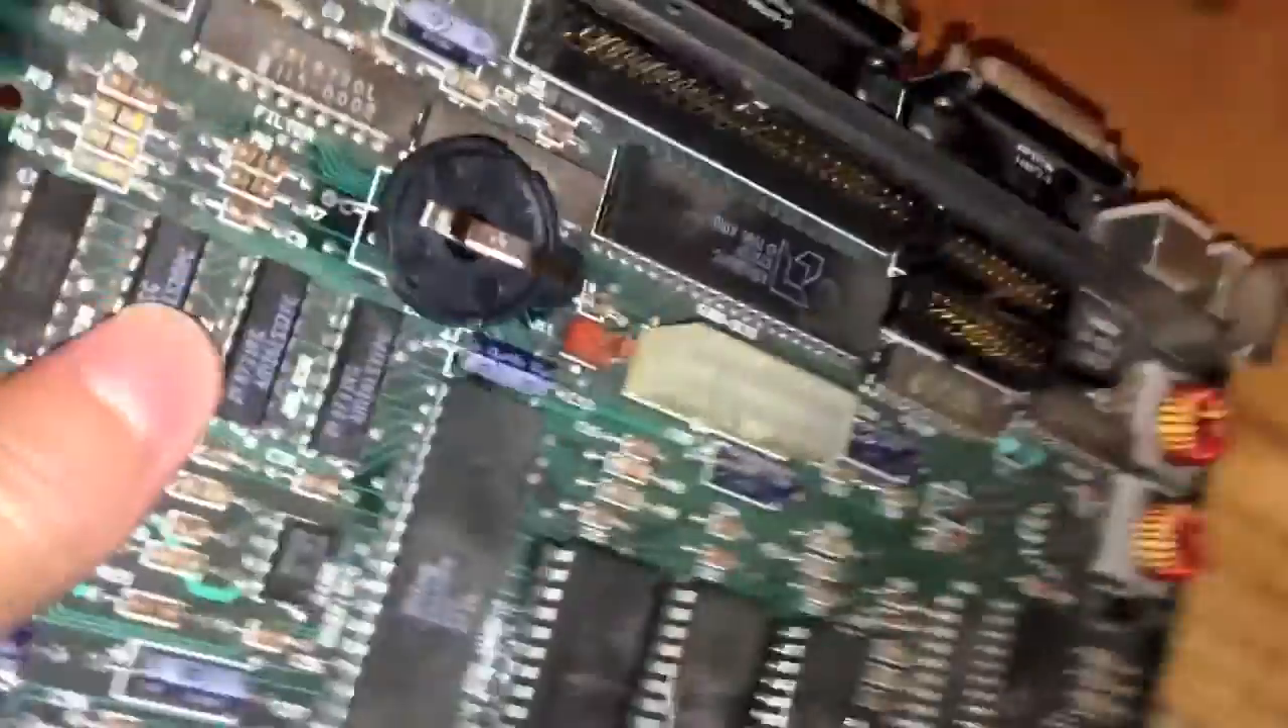All right, as you can see, I have soldered in the, uh, CR2032 battery holder.